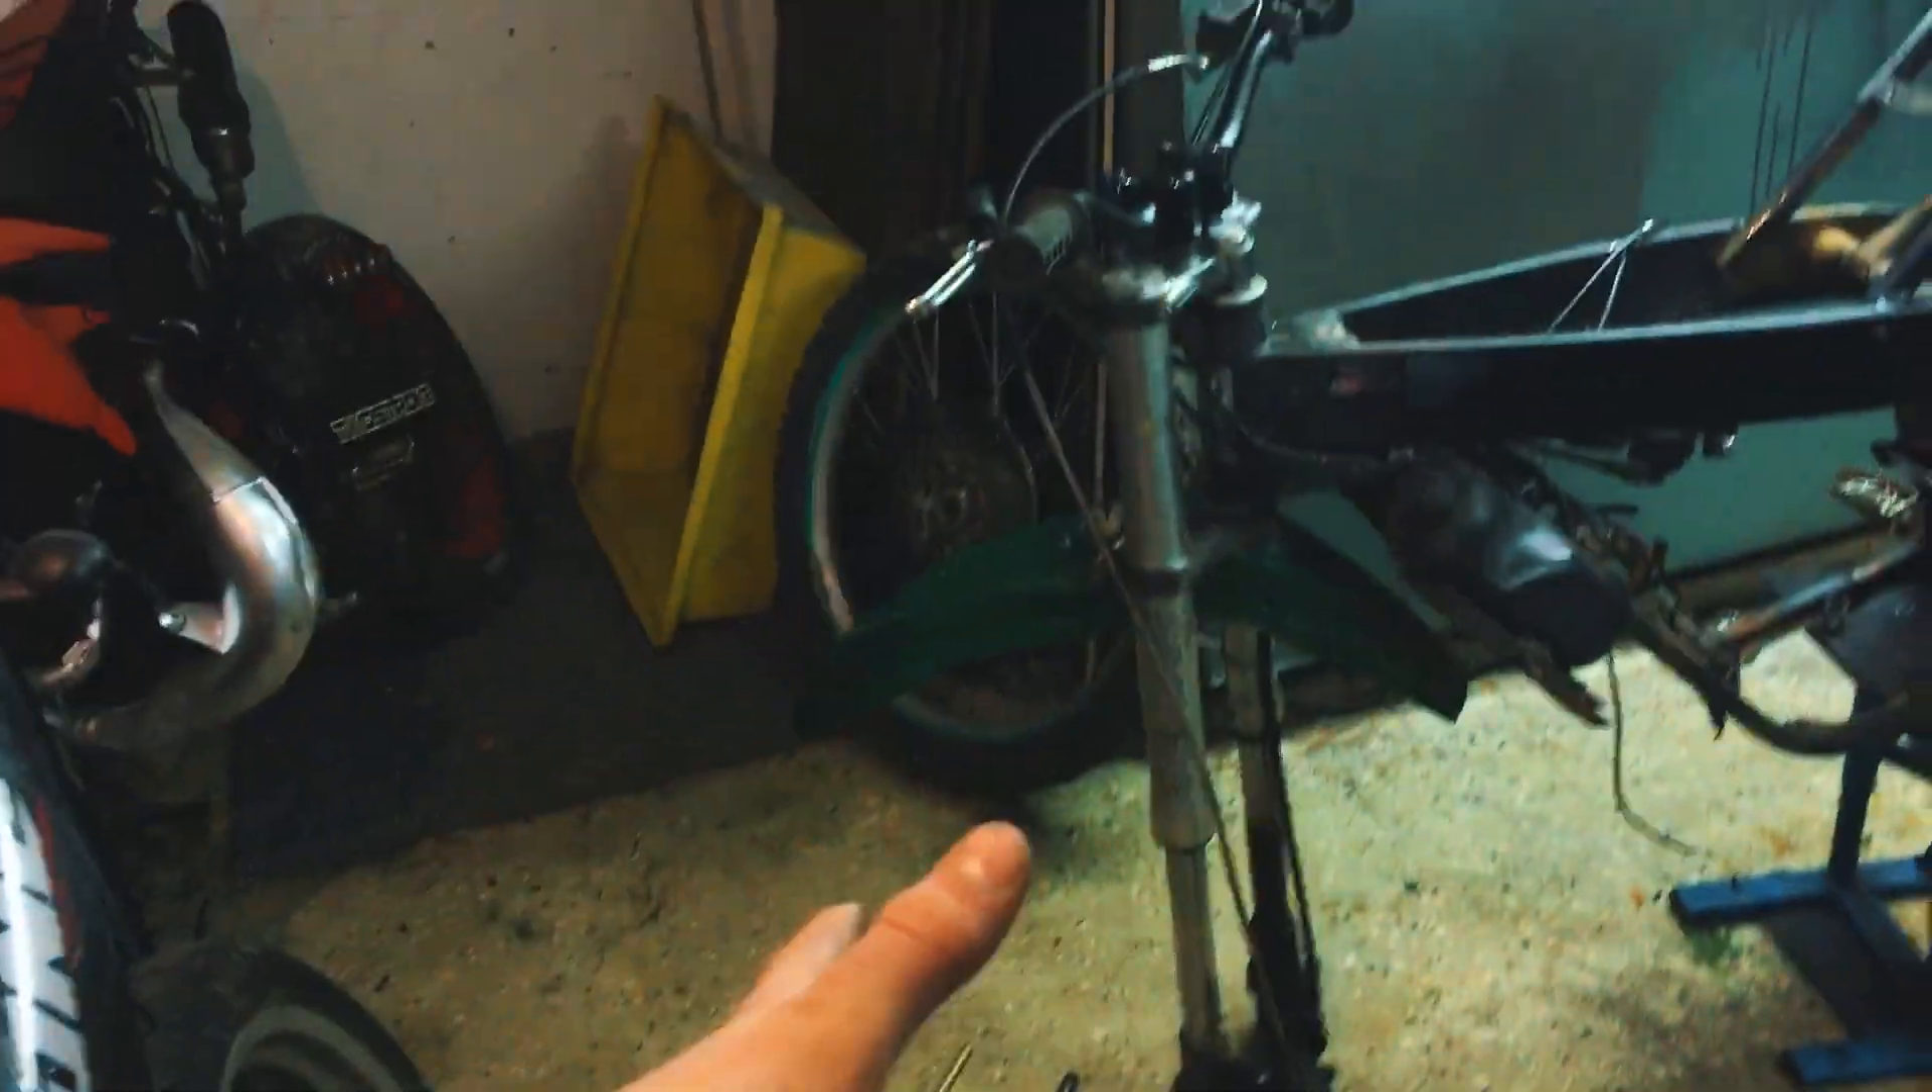Alright so now we got the front wheel off.